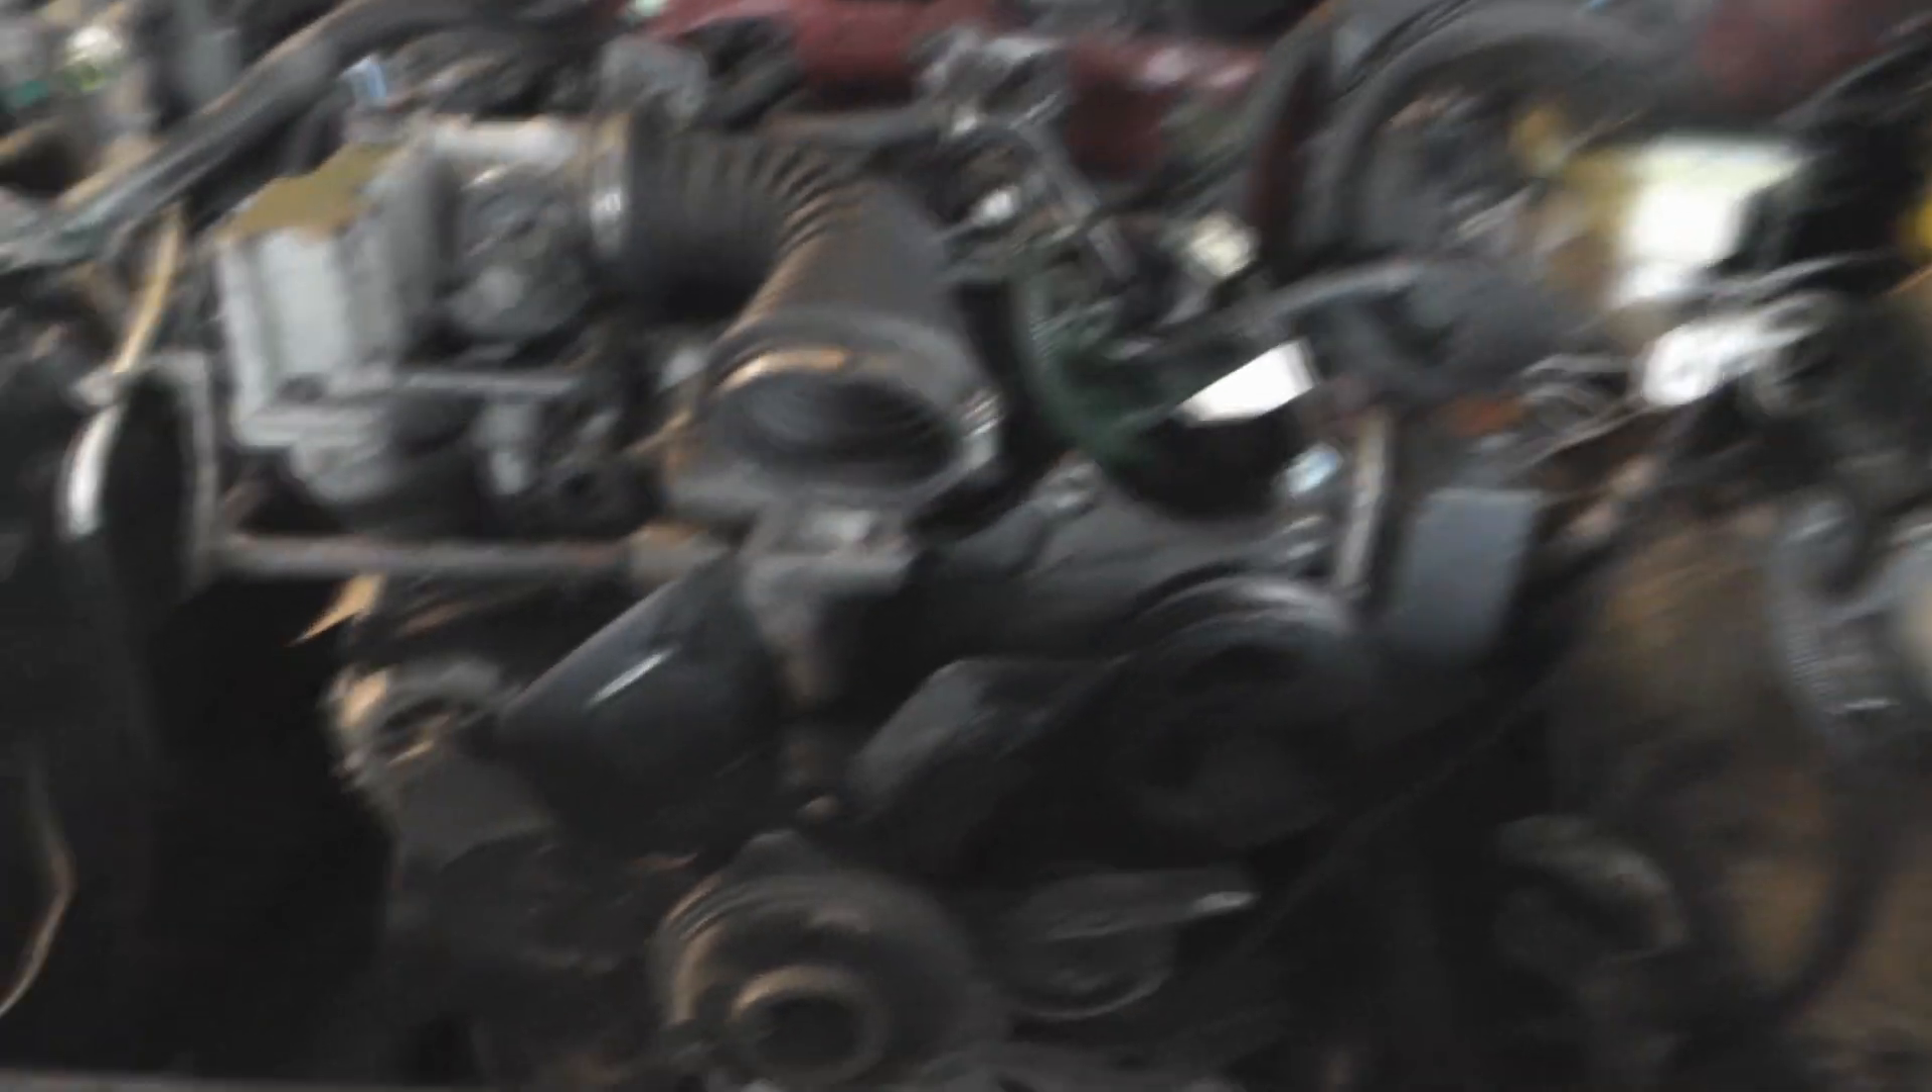Well, we're now at the beginning of the fourth day and this engine is still in here.